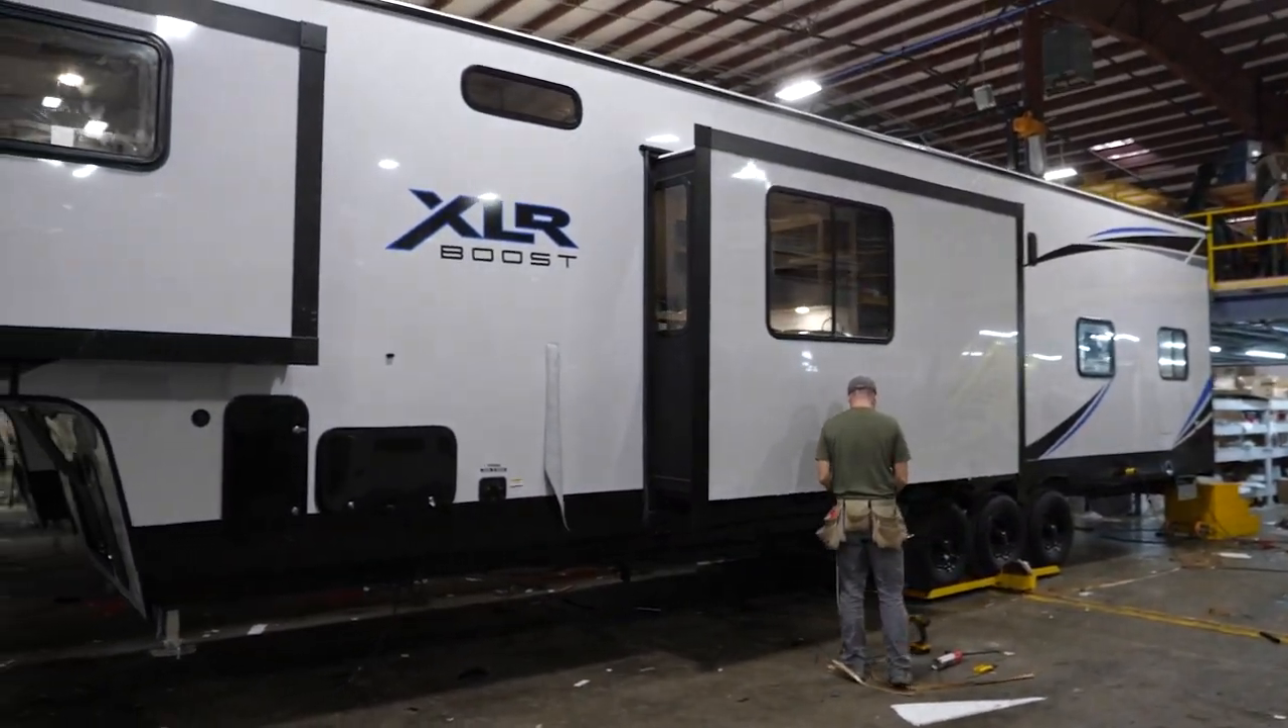Now you see that all the windows are in.